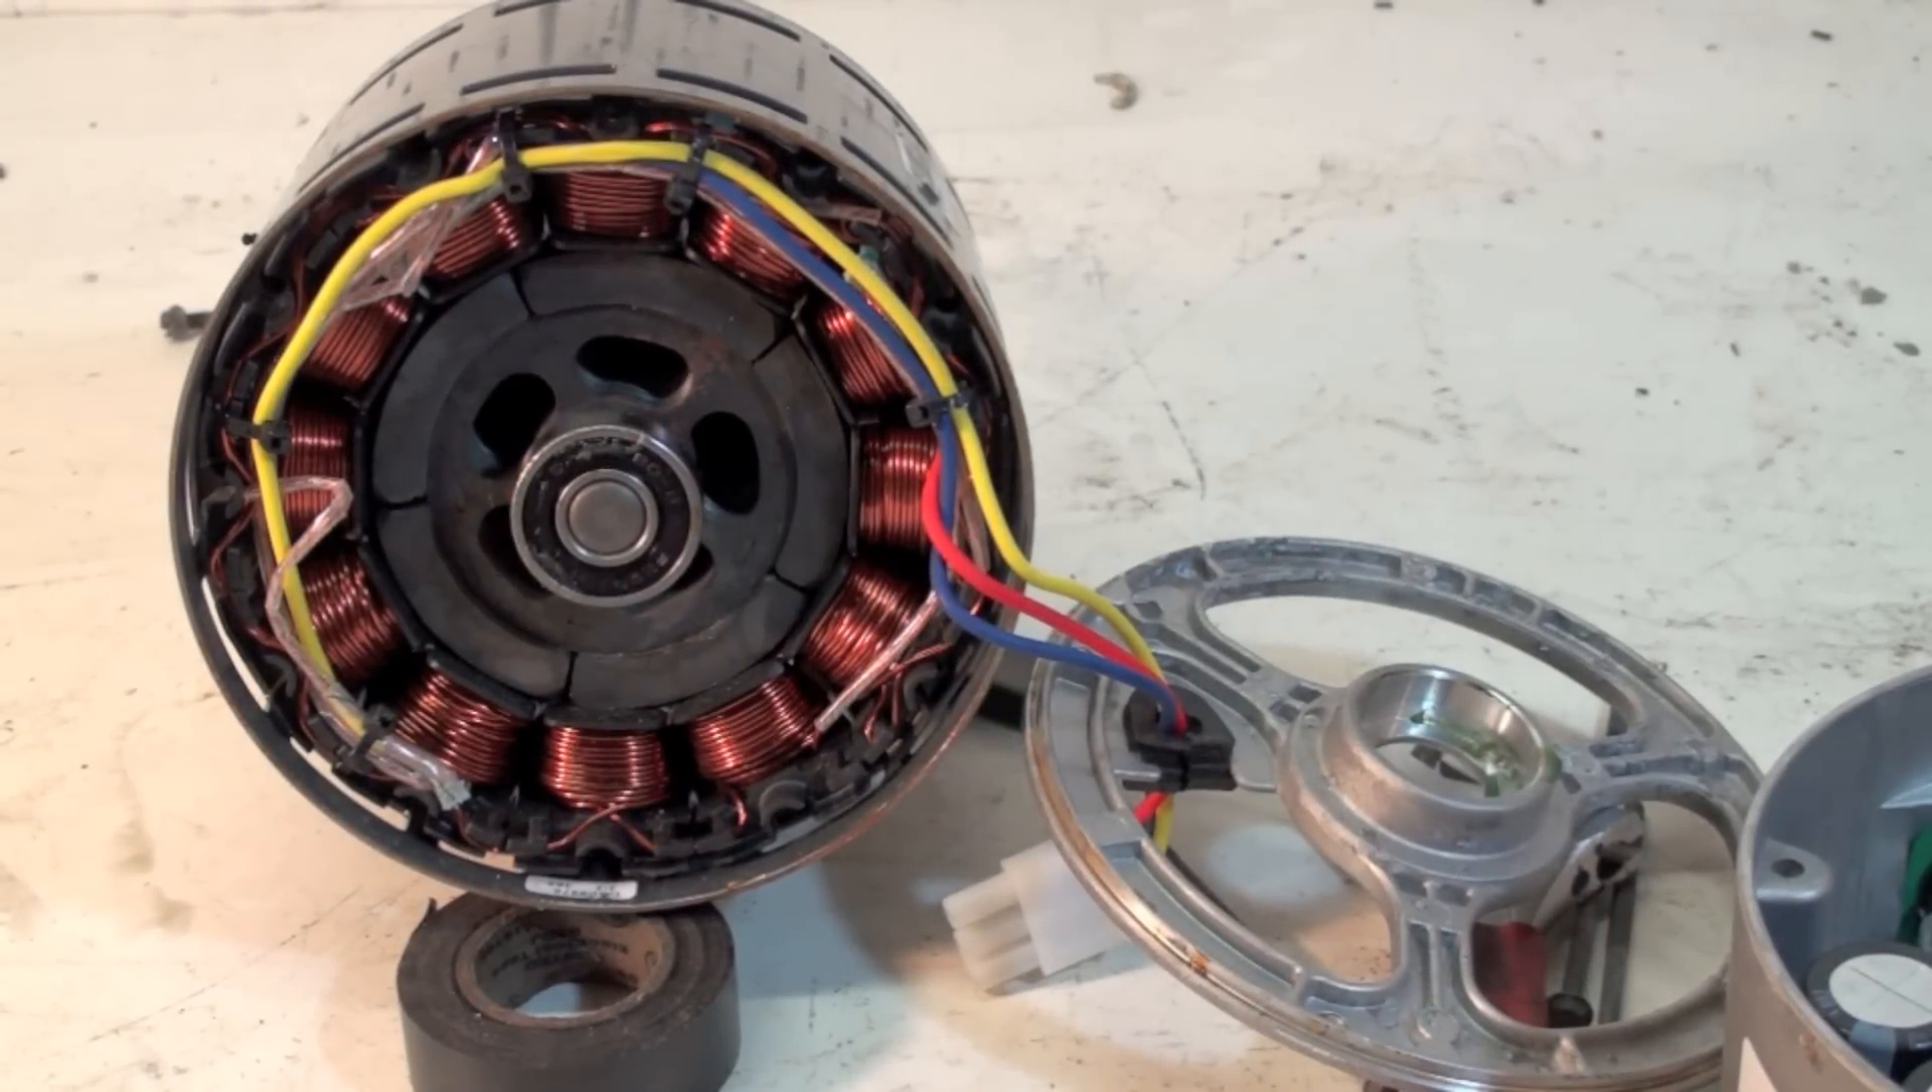Okay now we have a view with the end bell off.